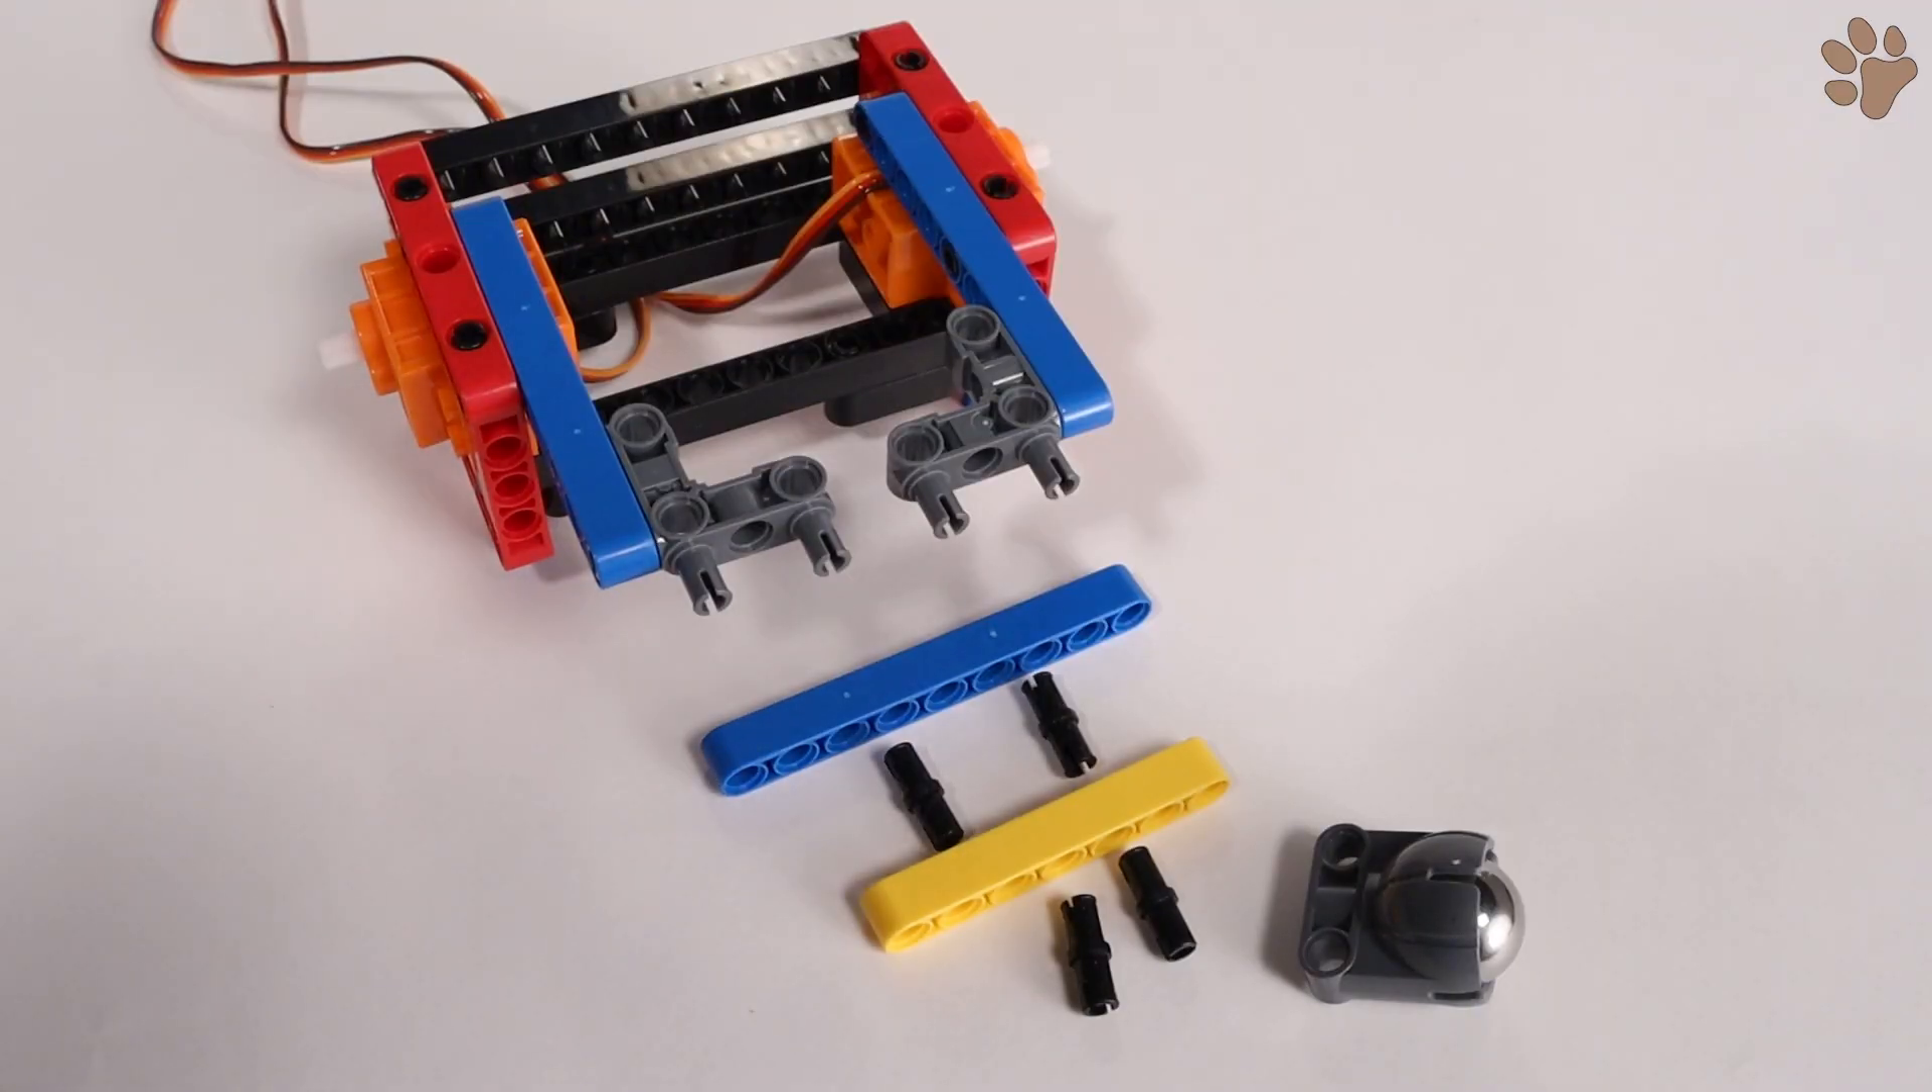There are two more beams to attach, each using two pins, and then we can add the caster wheel.